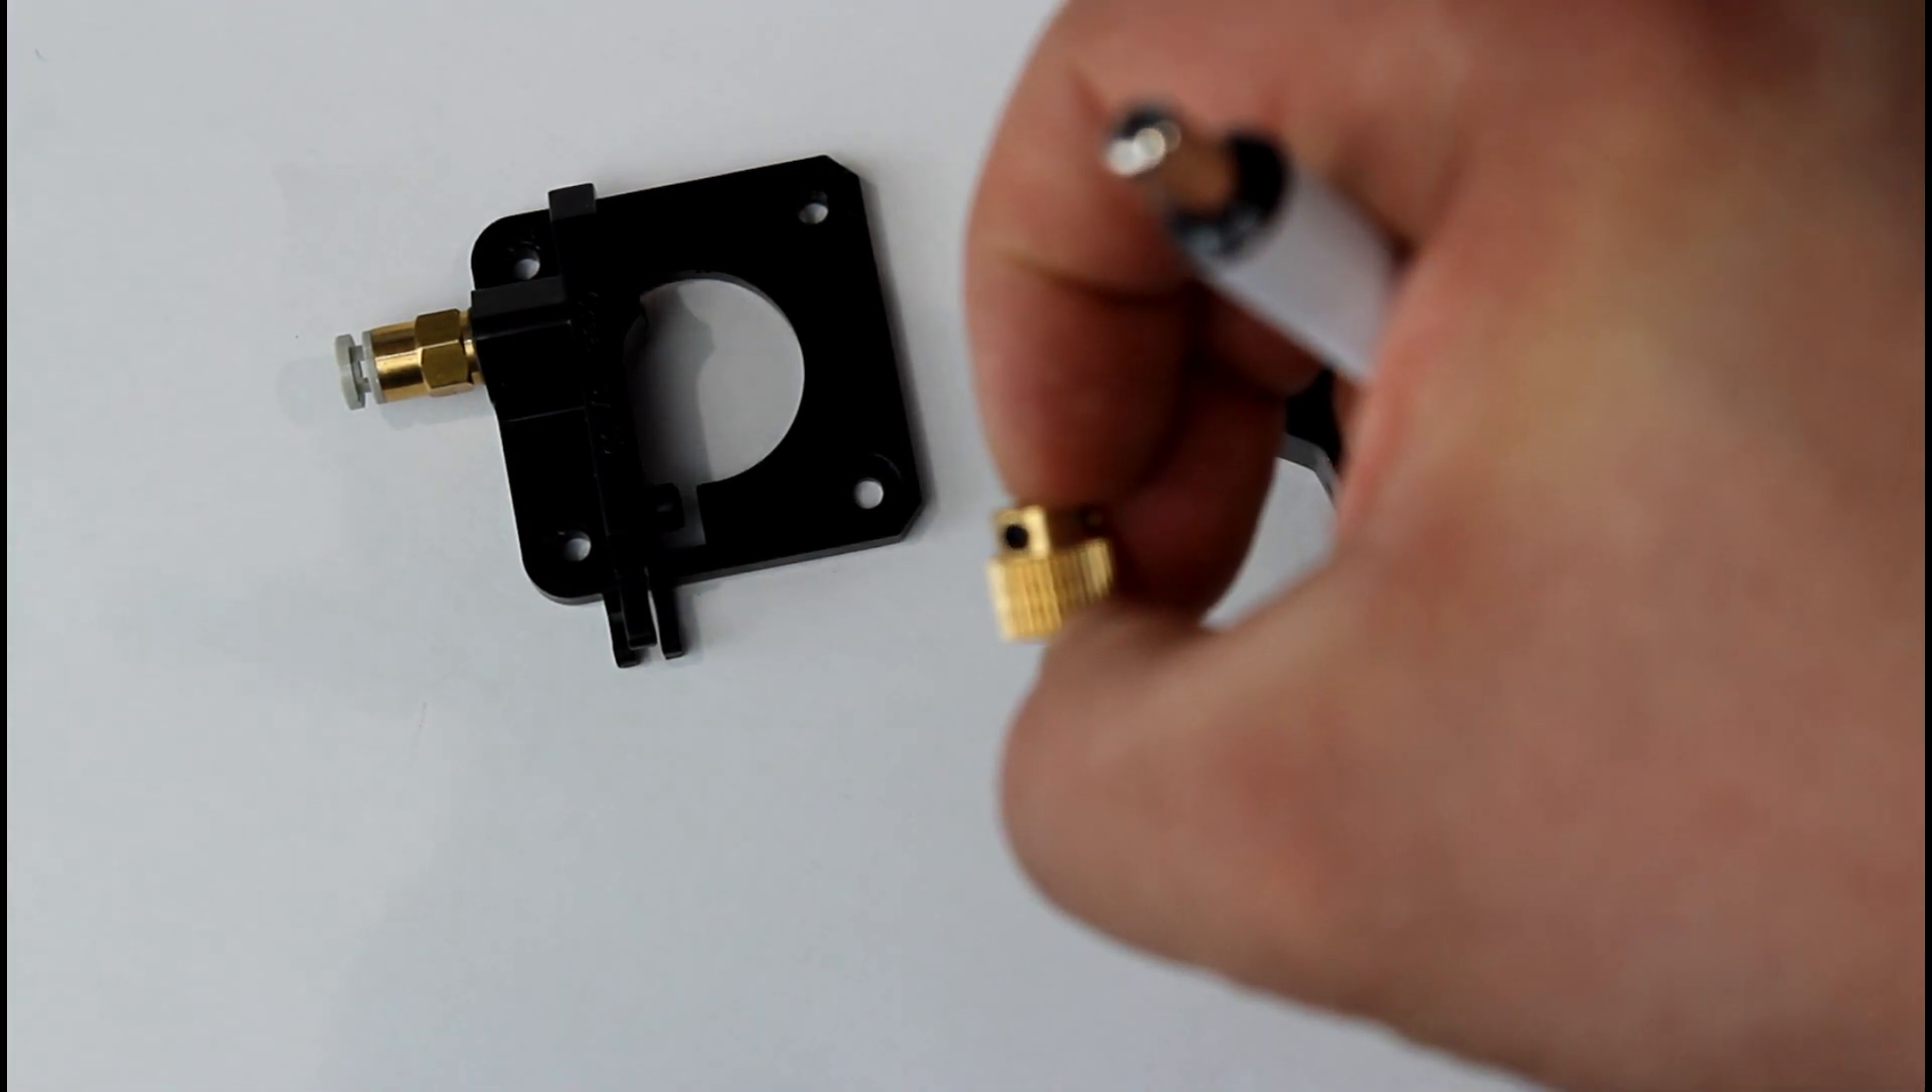And we can remove, there we go, the drive gear.